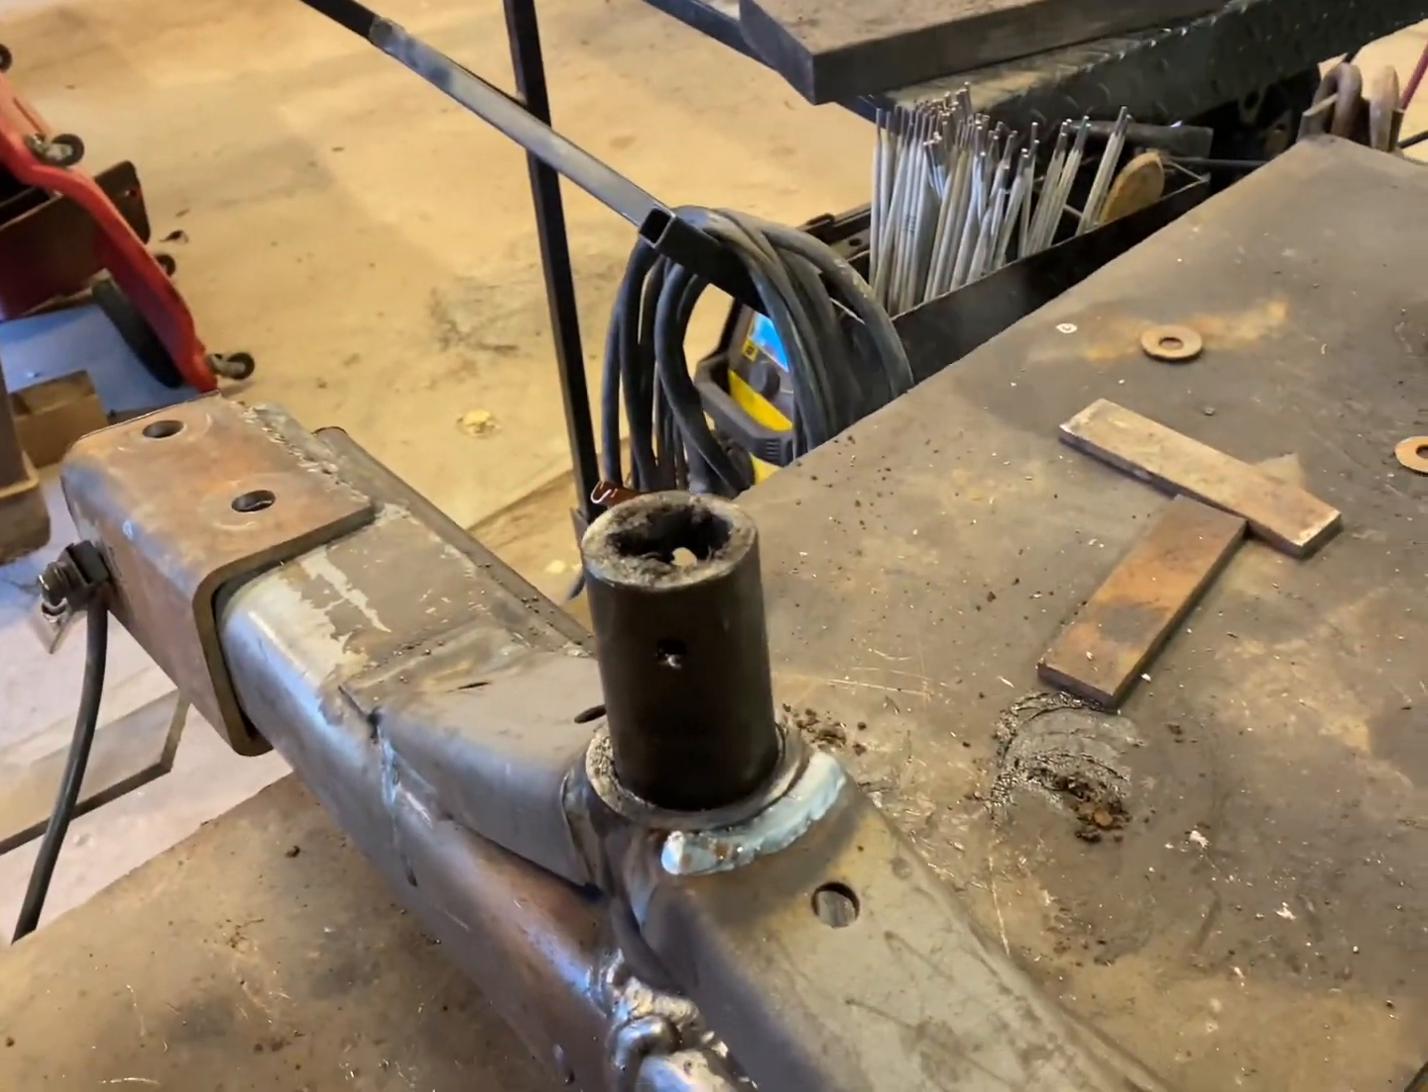We got our brace welded back on.